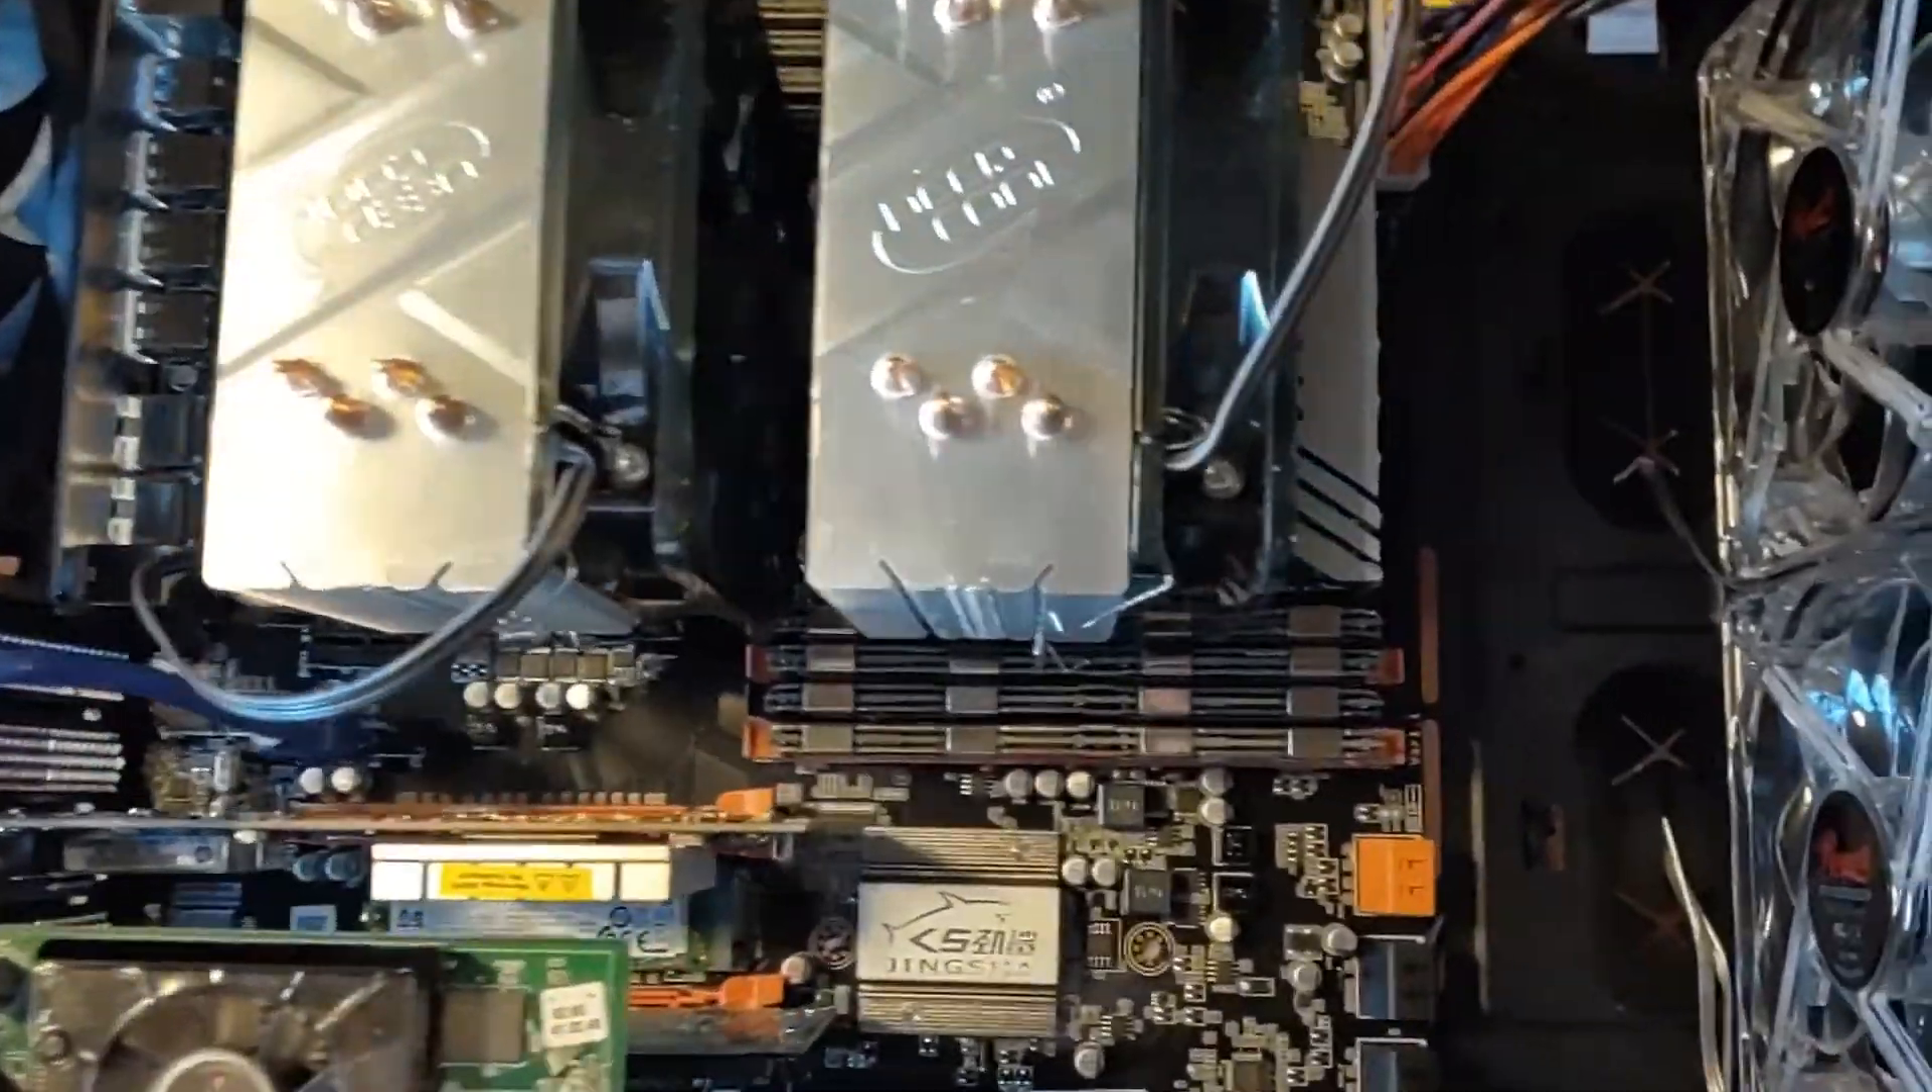We've got our the deep cool coolers mounted to the processors.